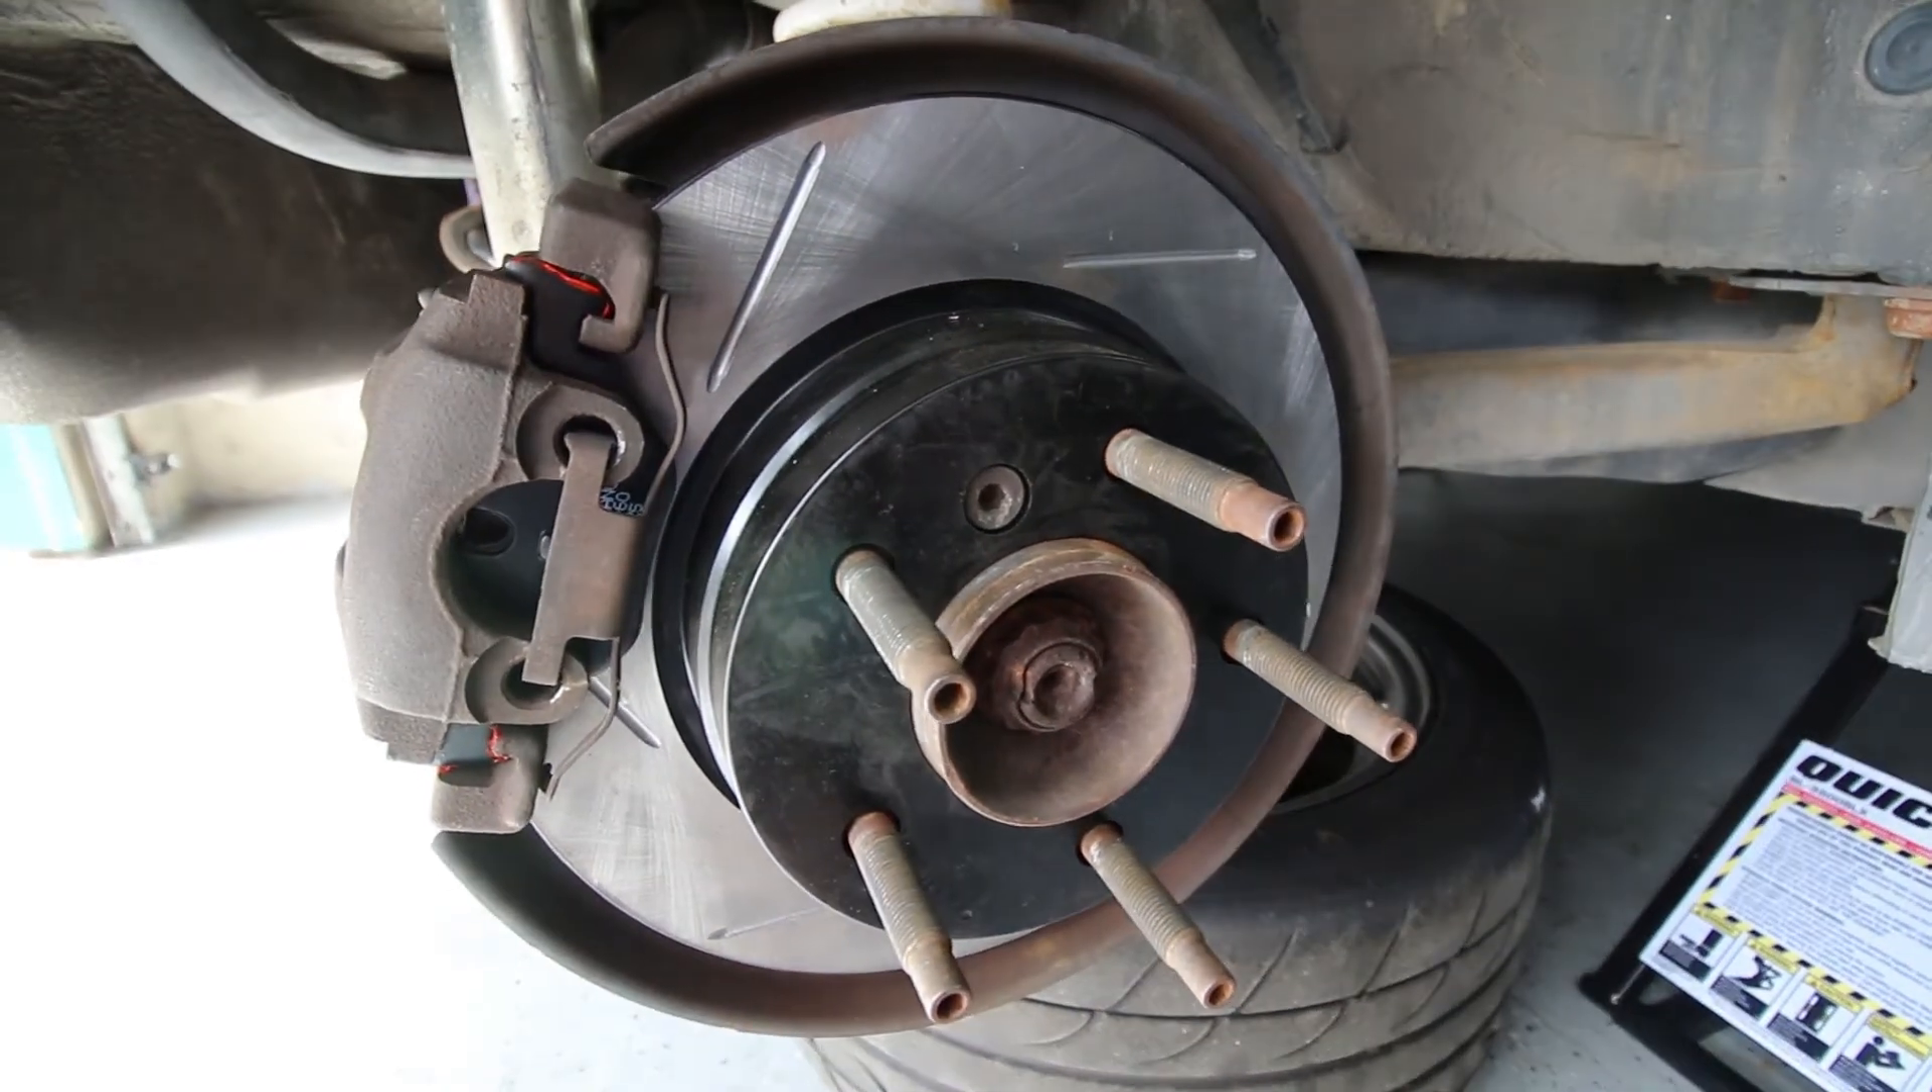Reinsert the clip to the front and you have the finished product the rear brakes are done on the car.